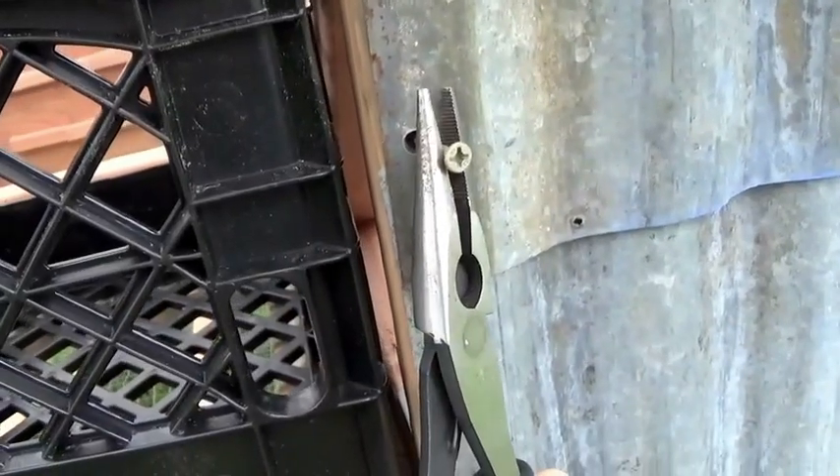We didn't have any eye hooks, but I got some screws put in here. And I got one in over here as well.